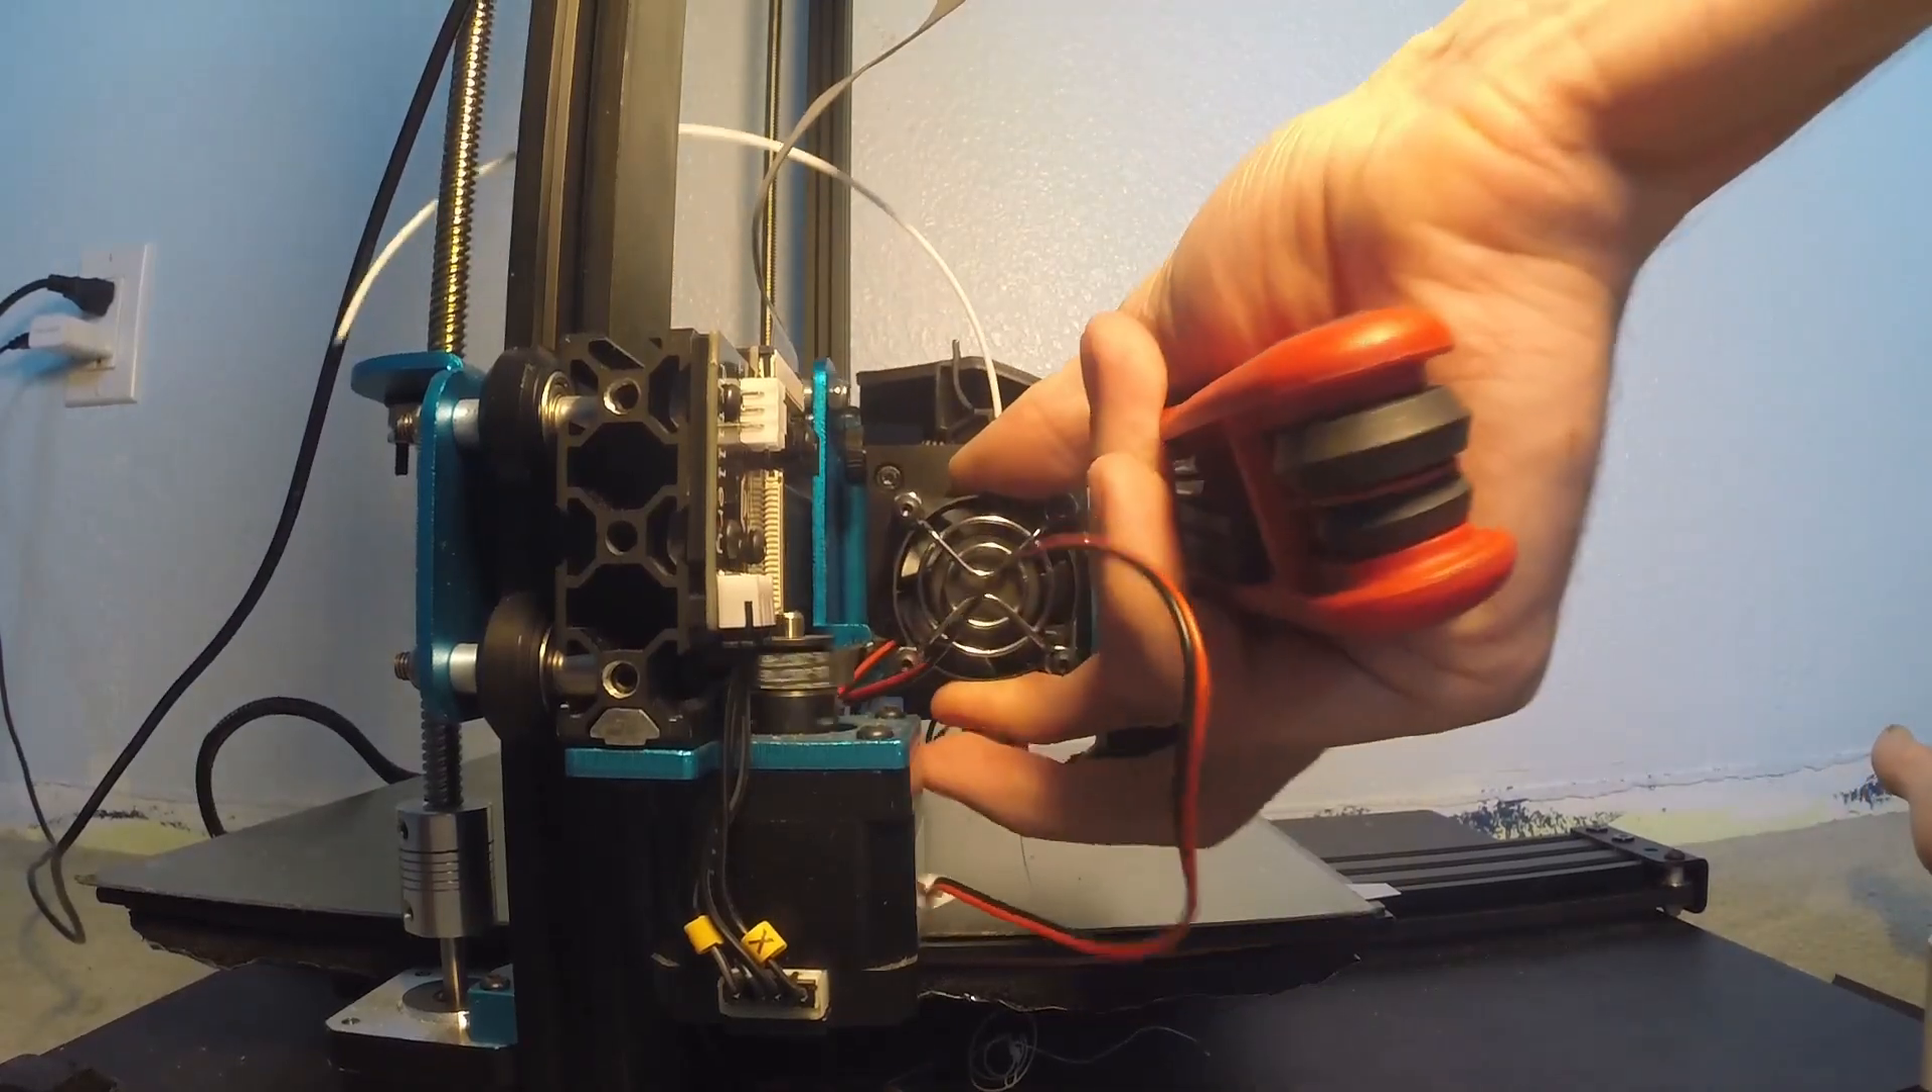I'm just getting the screws to snug in. So, okay, that fan is on there.